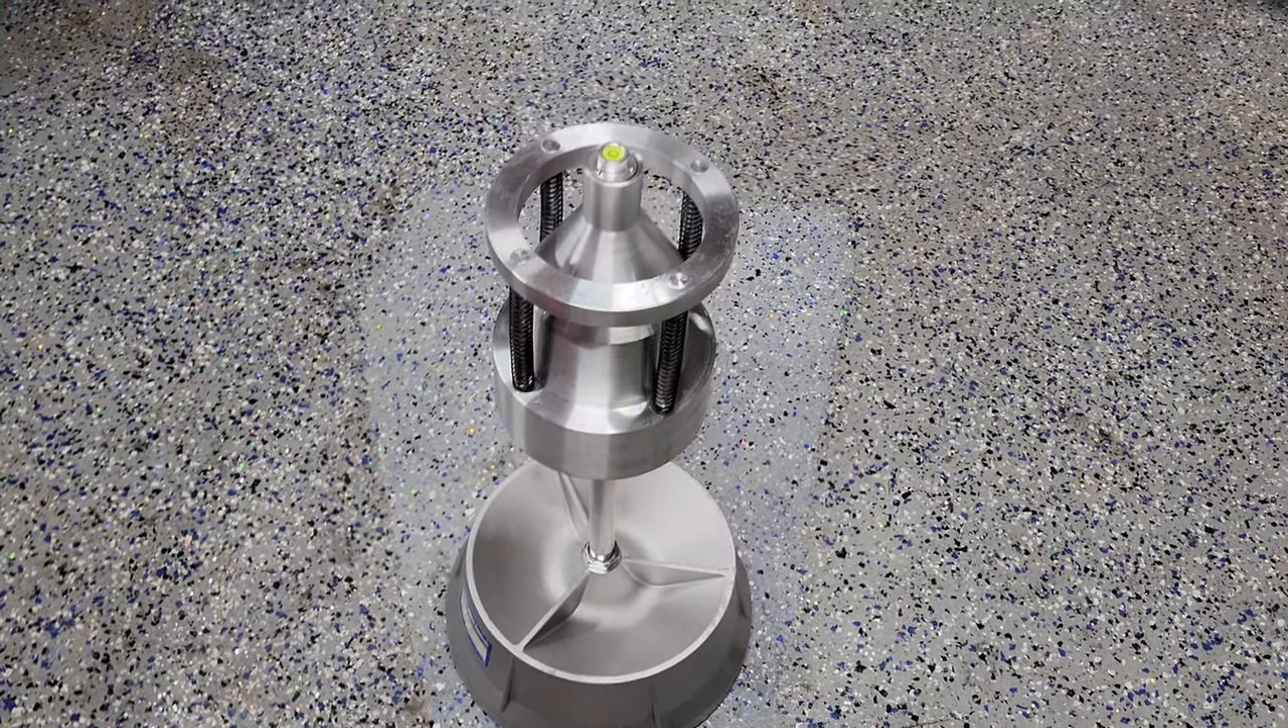Okay, so here is the balancer all assembled.